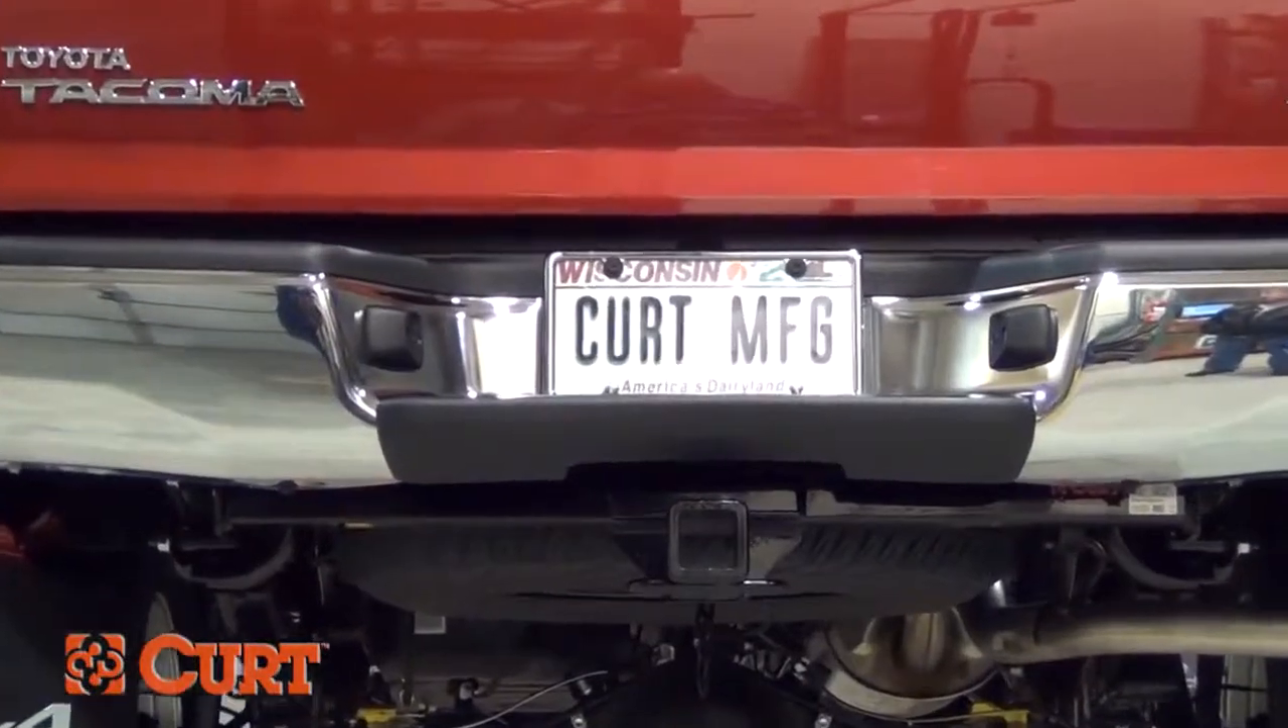This completes the installation of the Curt 13323 Class III Receiver Hitch on the 2012 Toyota Tacoma.